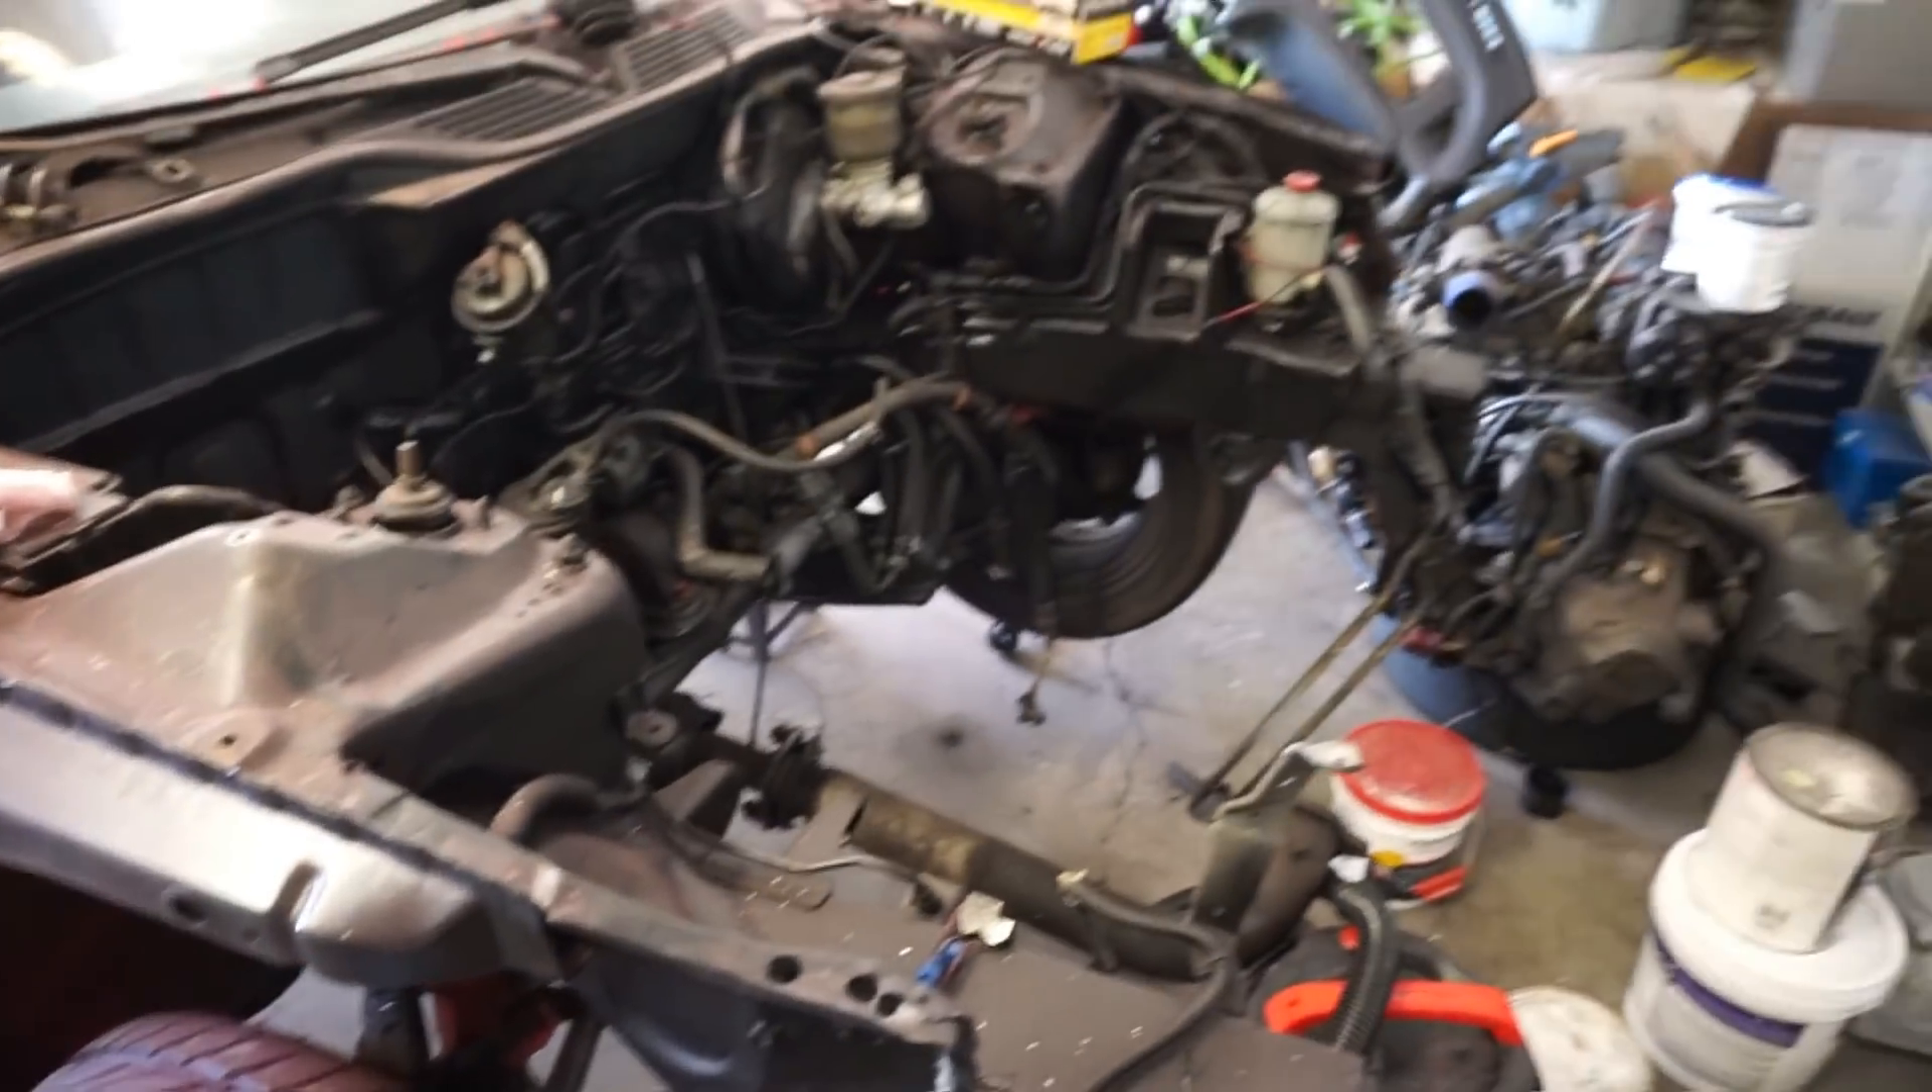As you can see here the car is almost completely stripped down no motor in it.